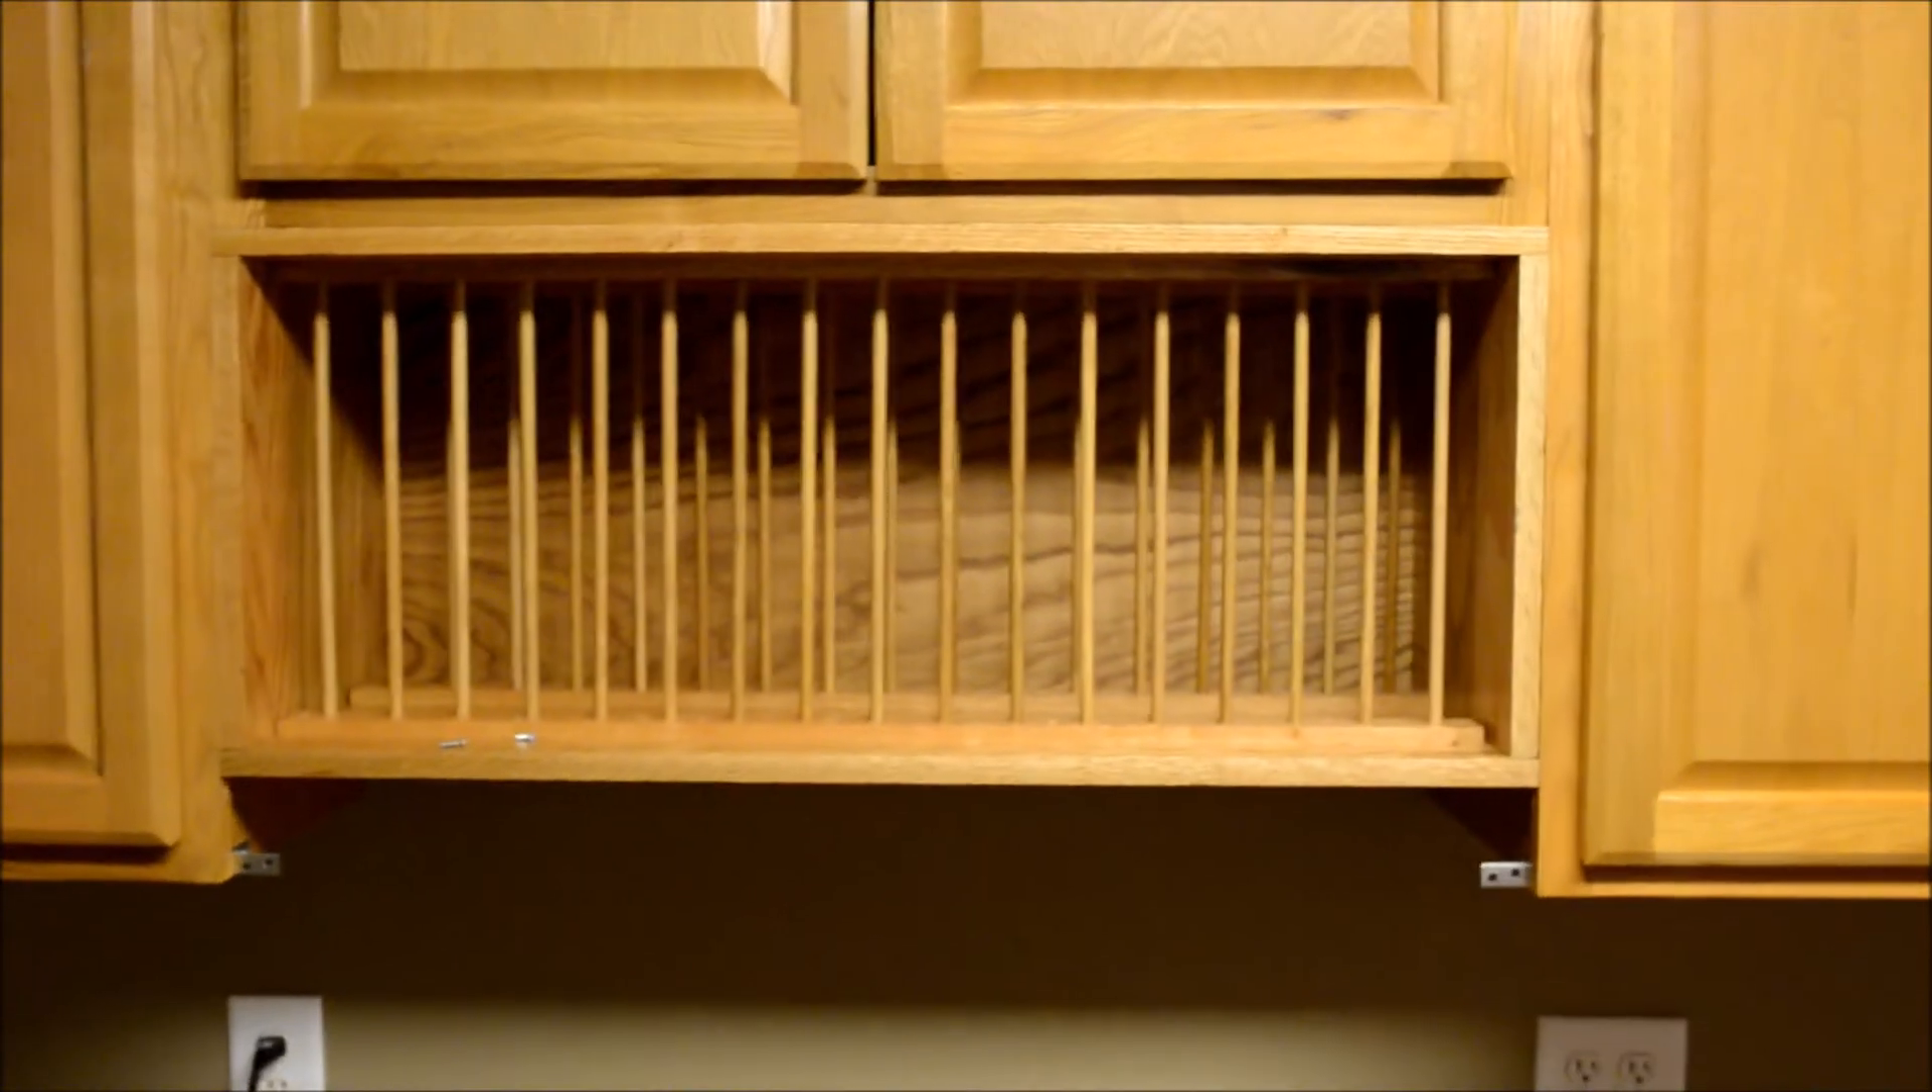But there's the plate rack fully assembled.